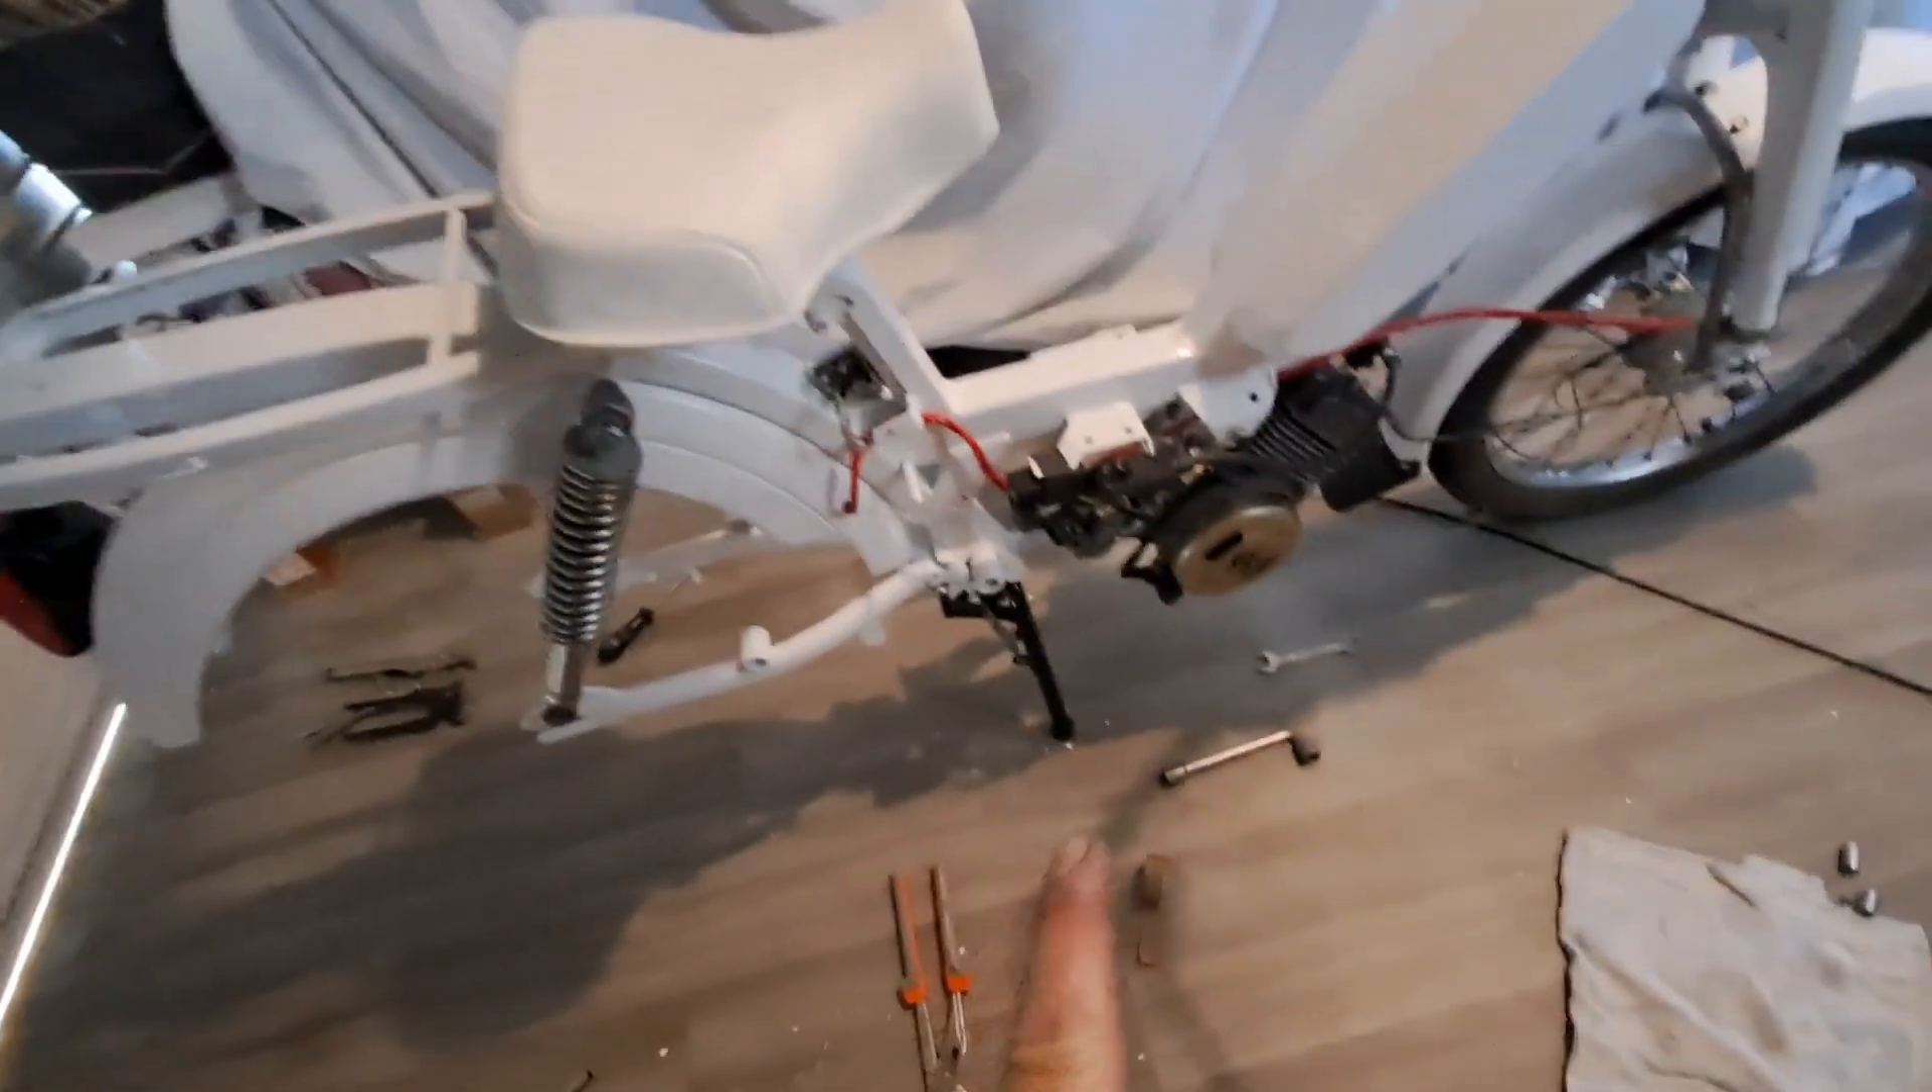Bon voilà le moteur est installé ouais gros le moteur est installé.